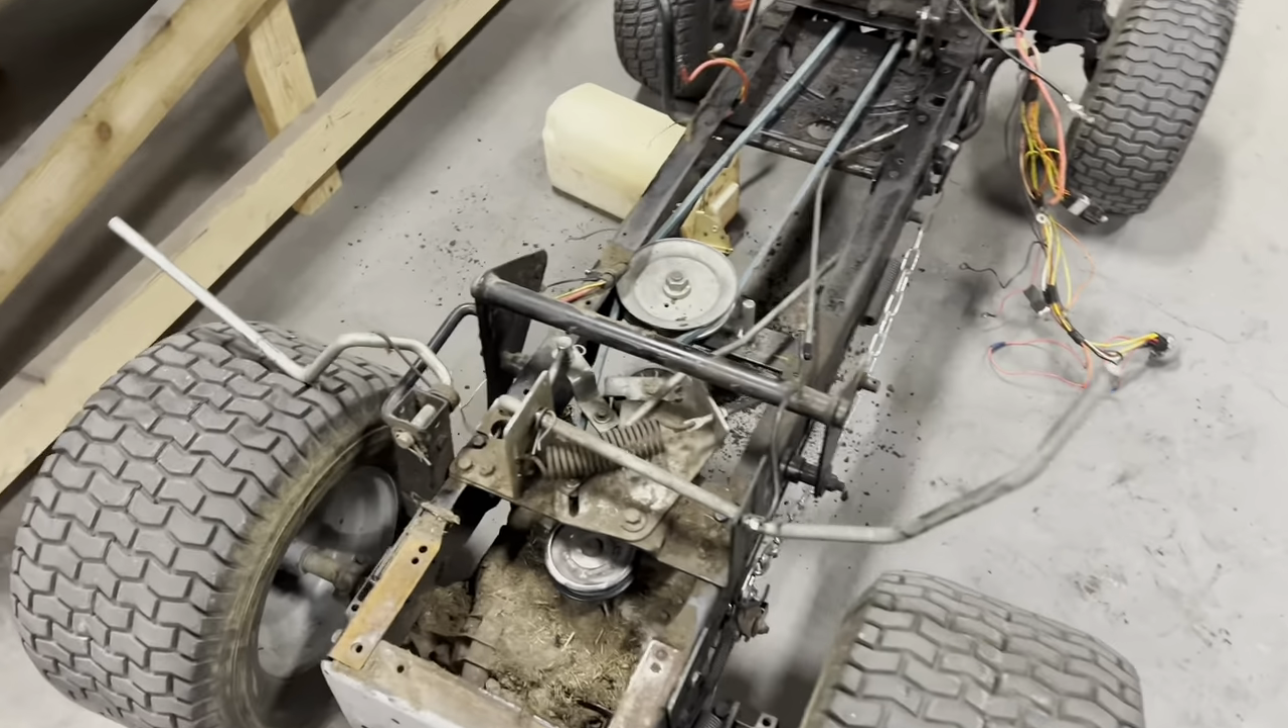We've got just about everything stripped down to the frame.